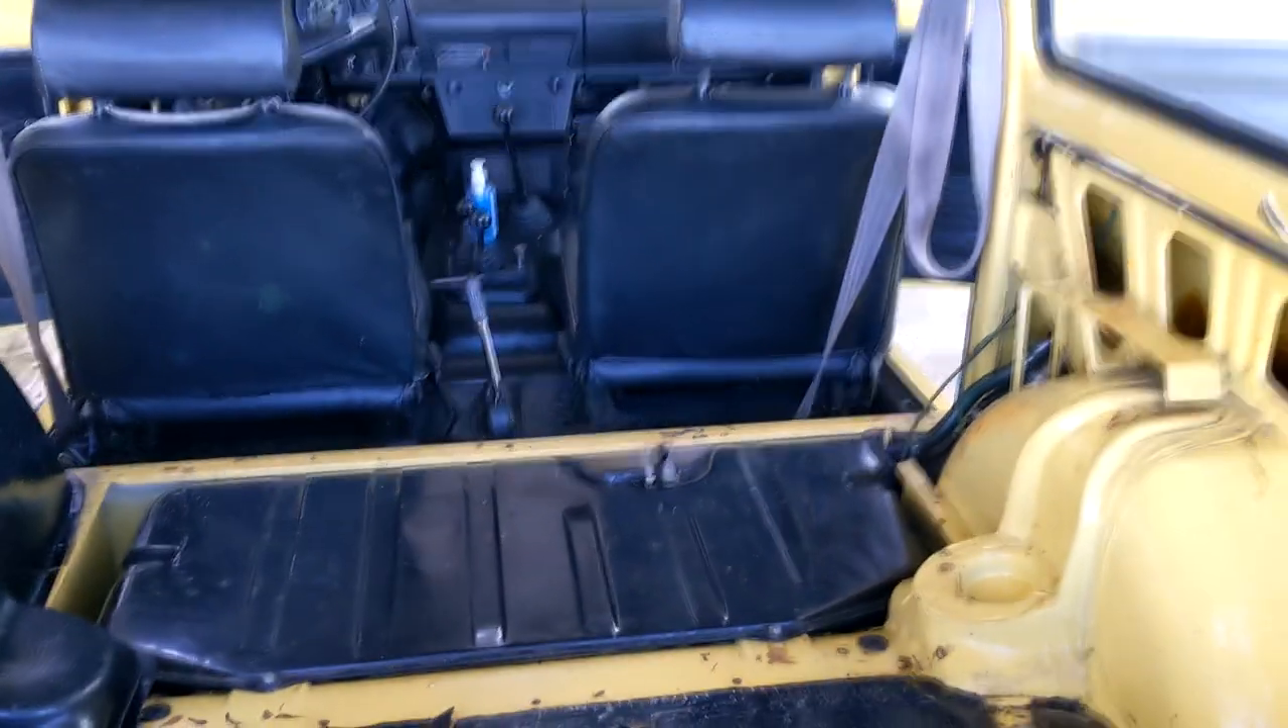I've got most of the interior back in.